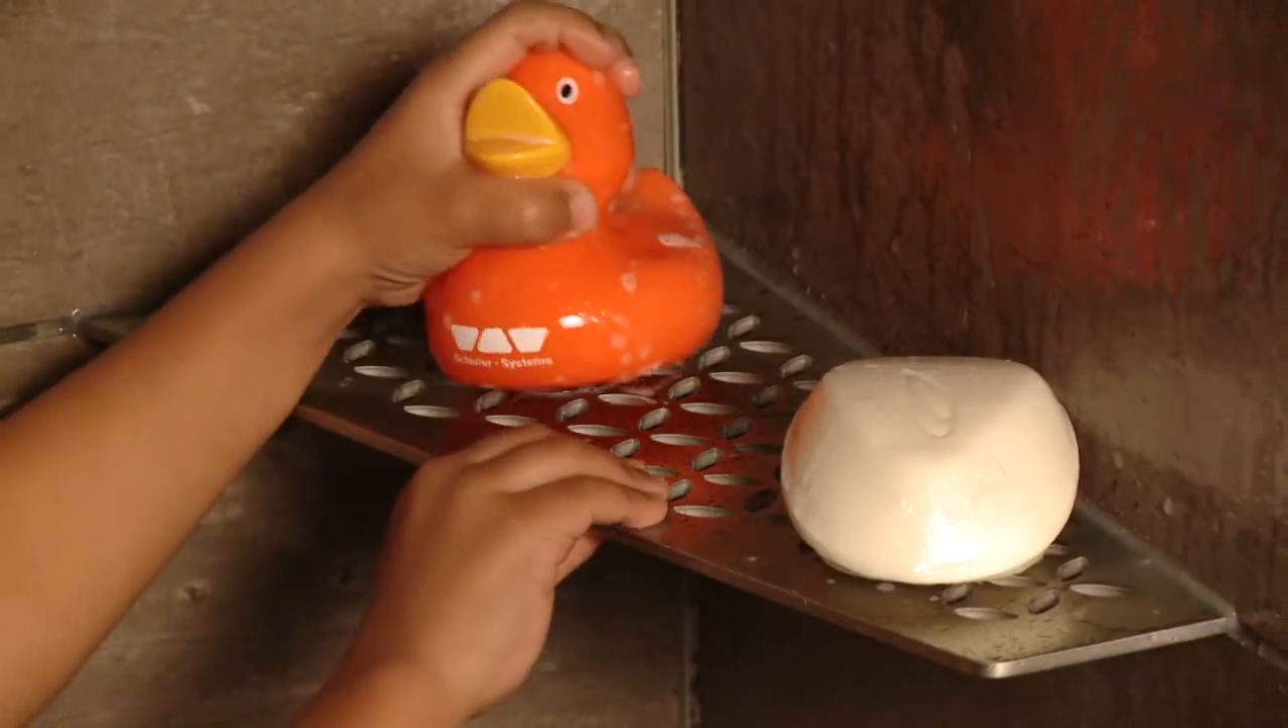L'installation de l'étagère Schluter Shelf E est maintenant terminée.